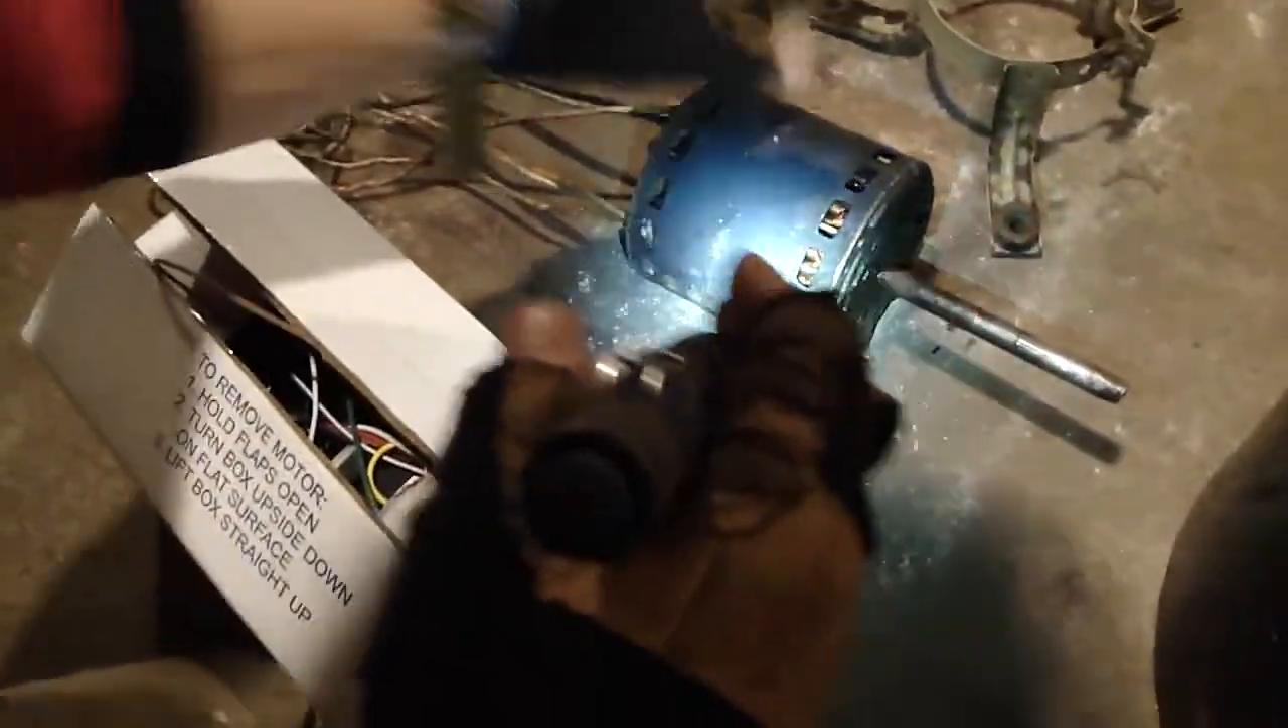So we took the motor out.